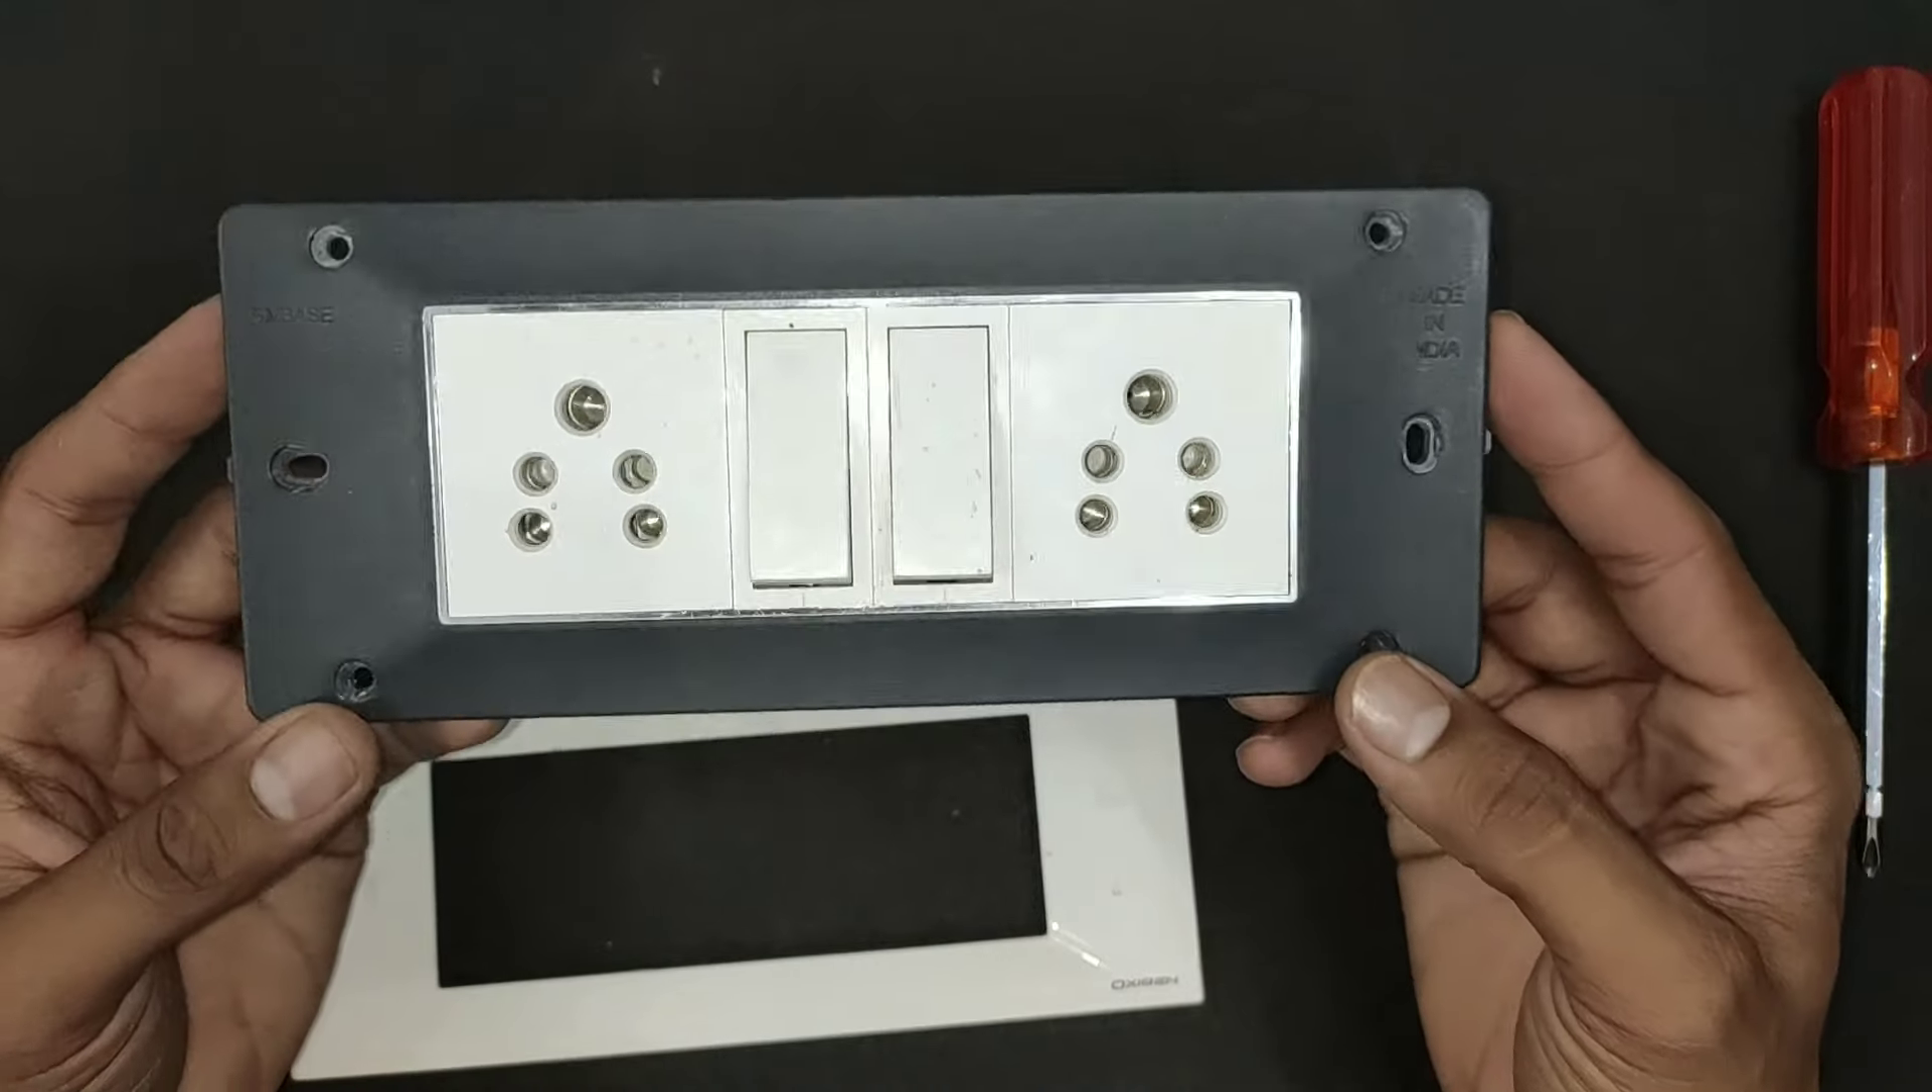तो friends अभी आप देख सकते हैं हमने ये दो socket और दो switch लगा लिए हैं।